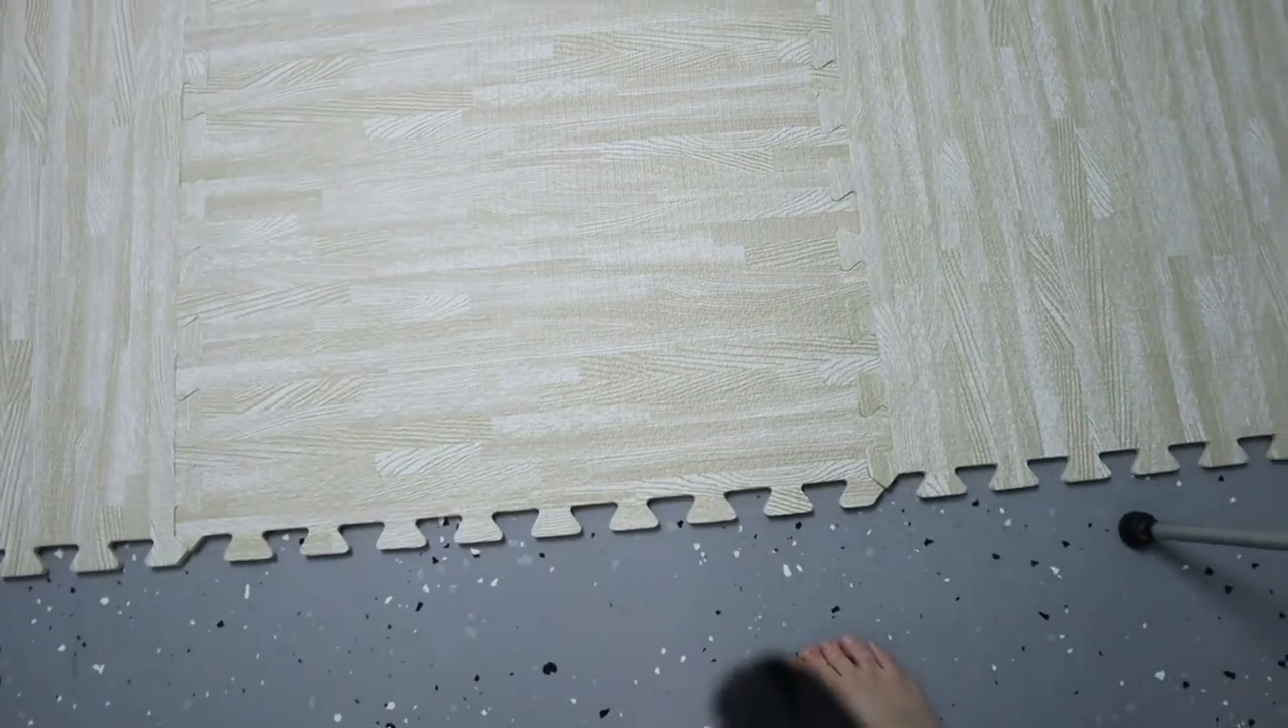Oops, I see the grain is going wrong.